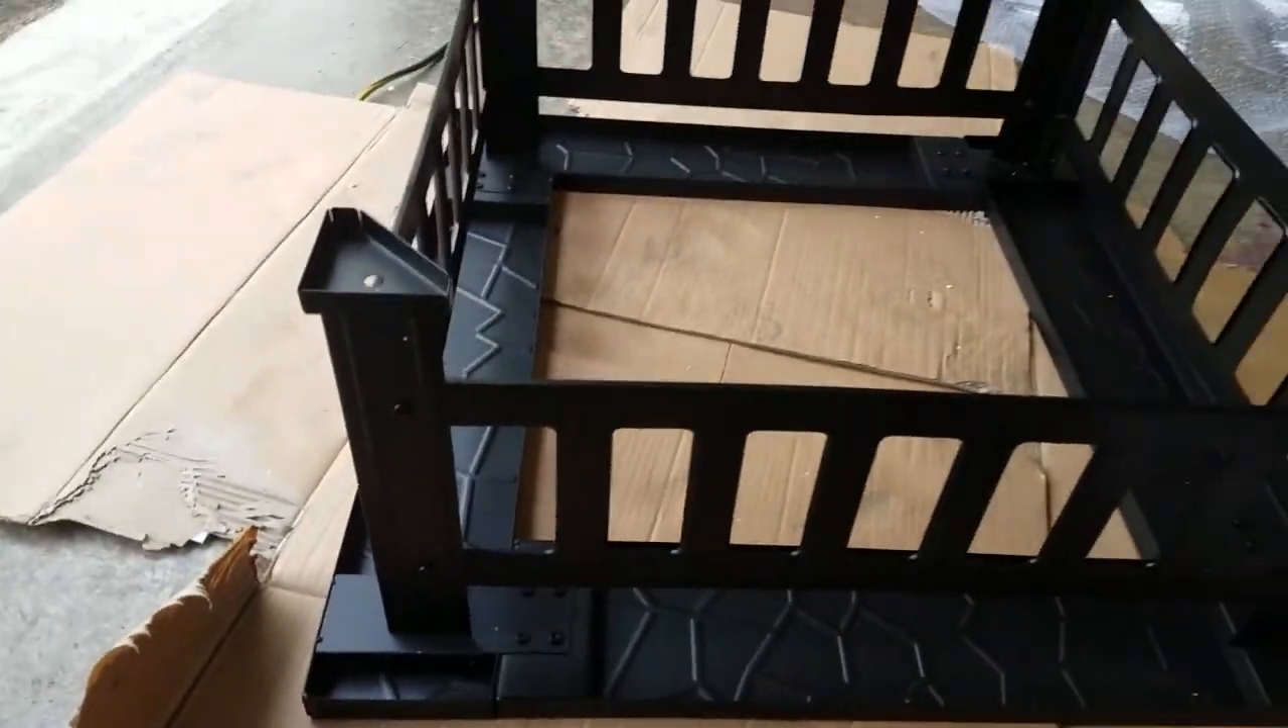With the legs secured to the top frame and all the bolts and nuts tightened together everywhere you should have something that looks like this.